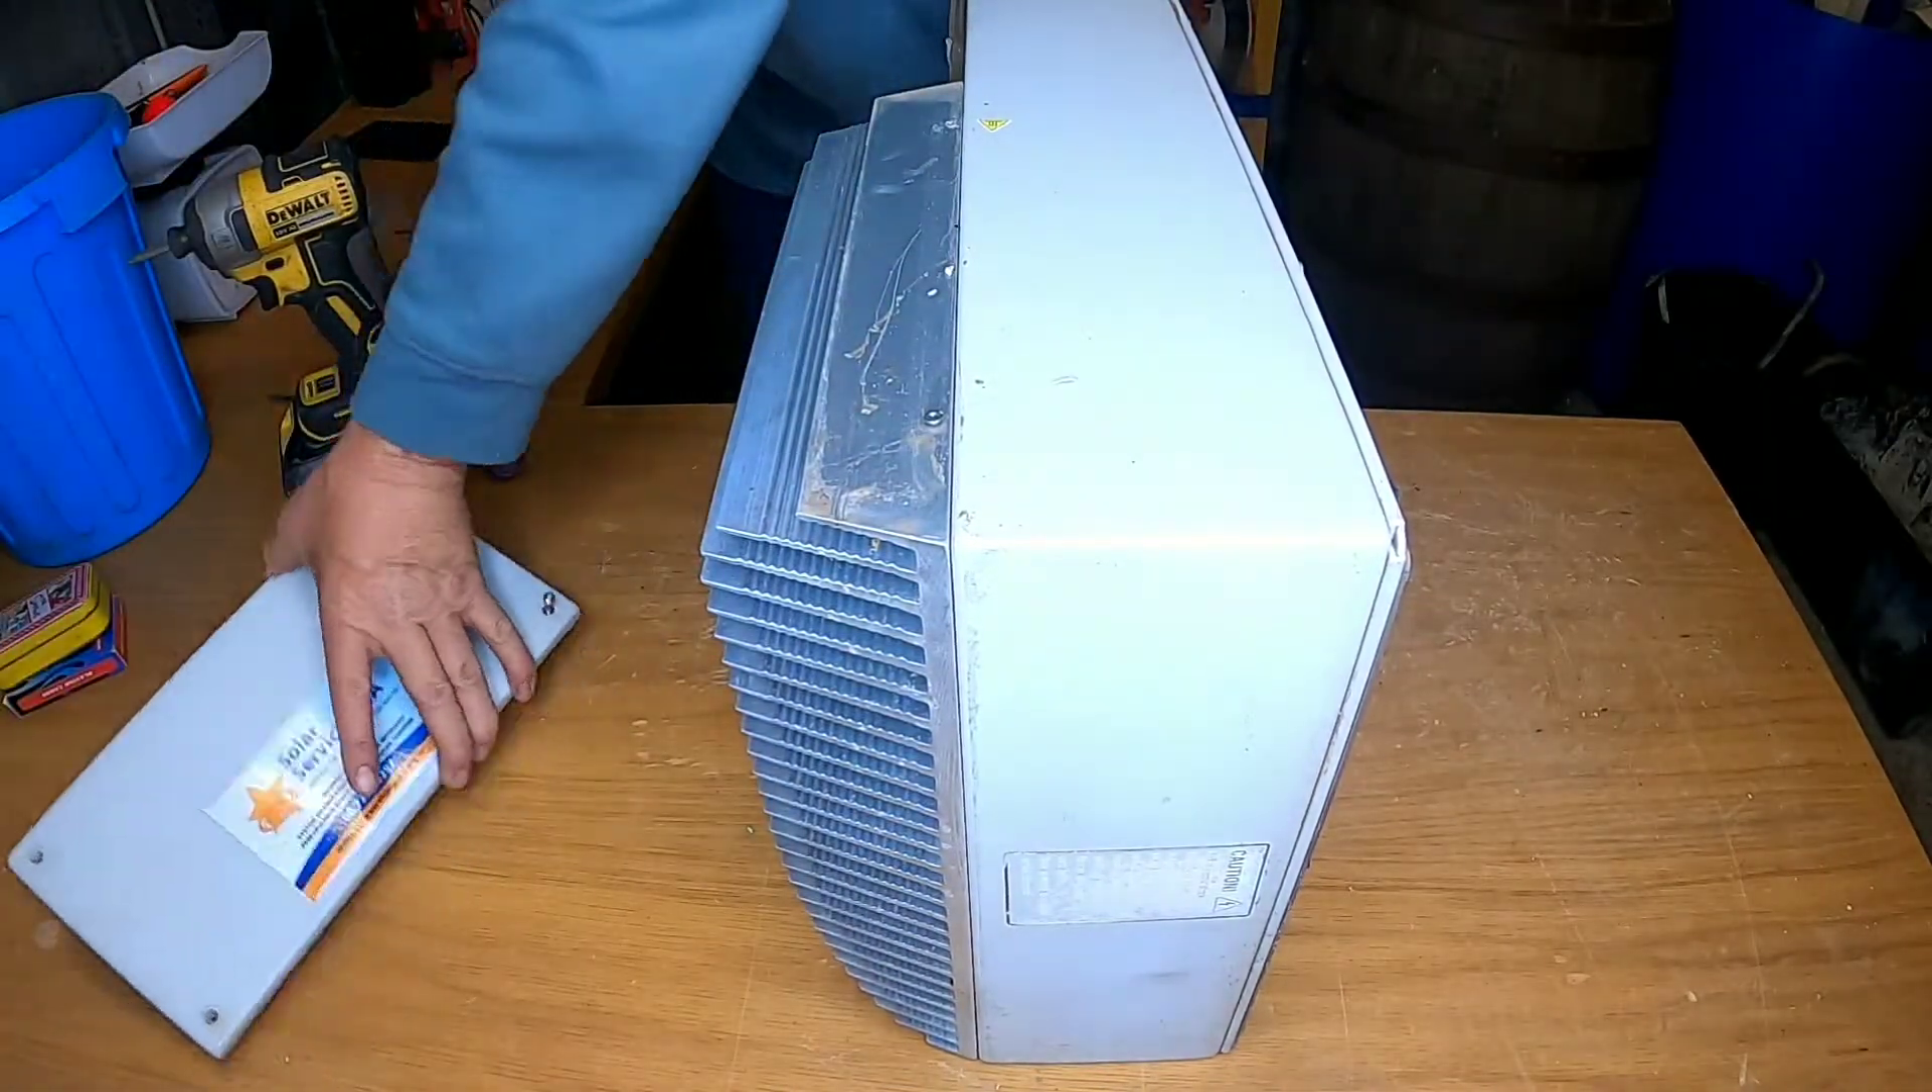Okay got this cover off now took a bit of convincing.